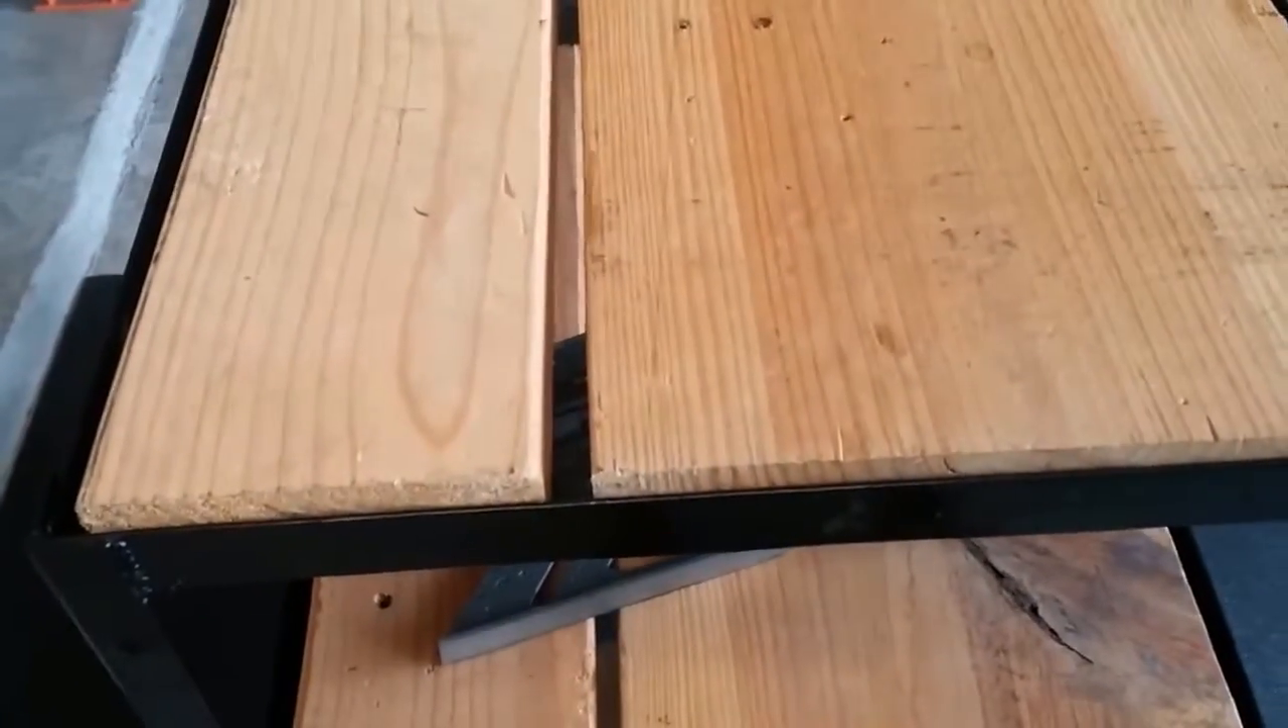As you can tell, you know, looking at the top, you know, I've got a two by 12 and a two by six. There are some gaps here.